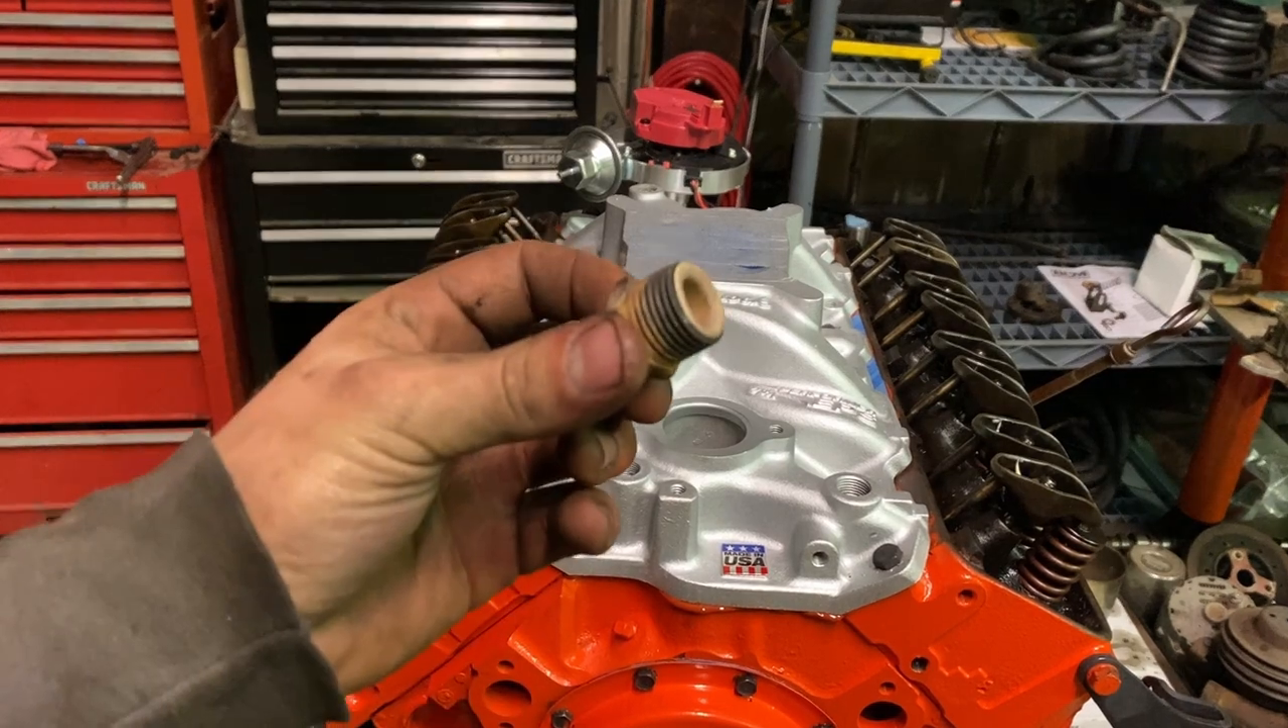The barb for the heater core i gotta put tape on it yet.